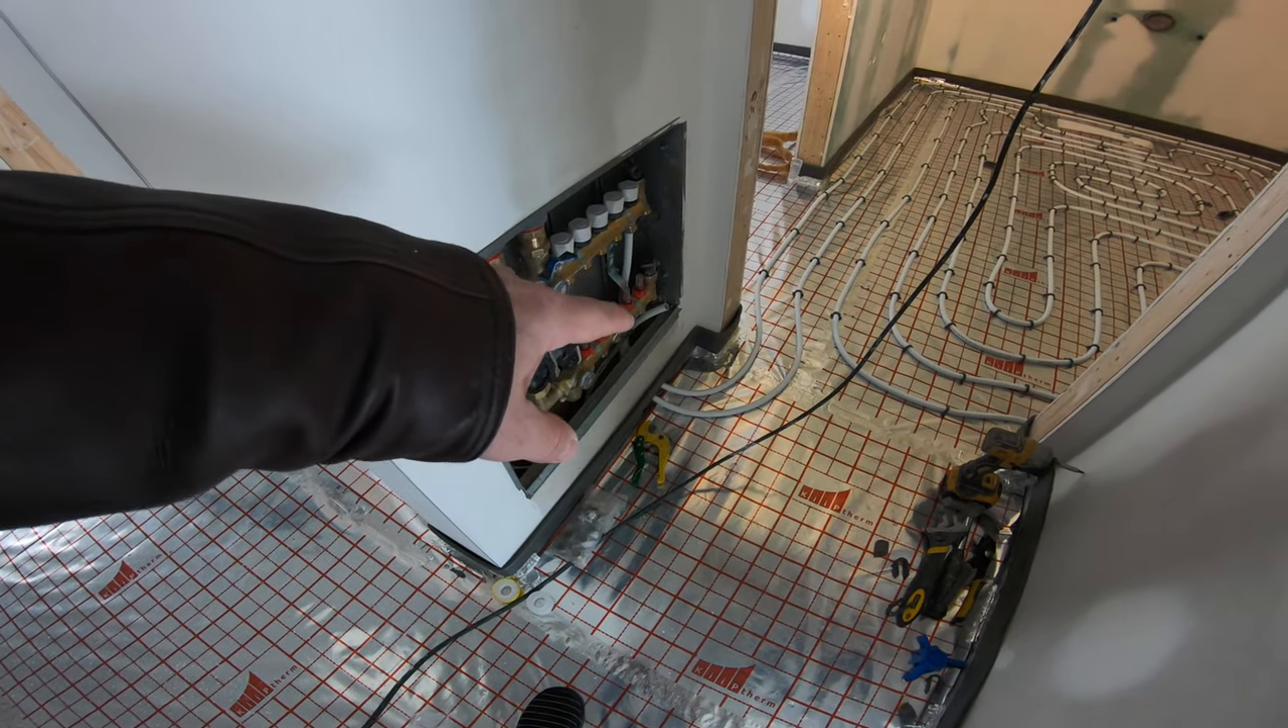And right here in this master bathroom i already started laying down some of the piping.